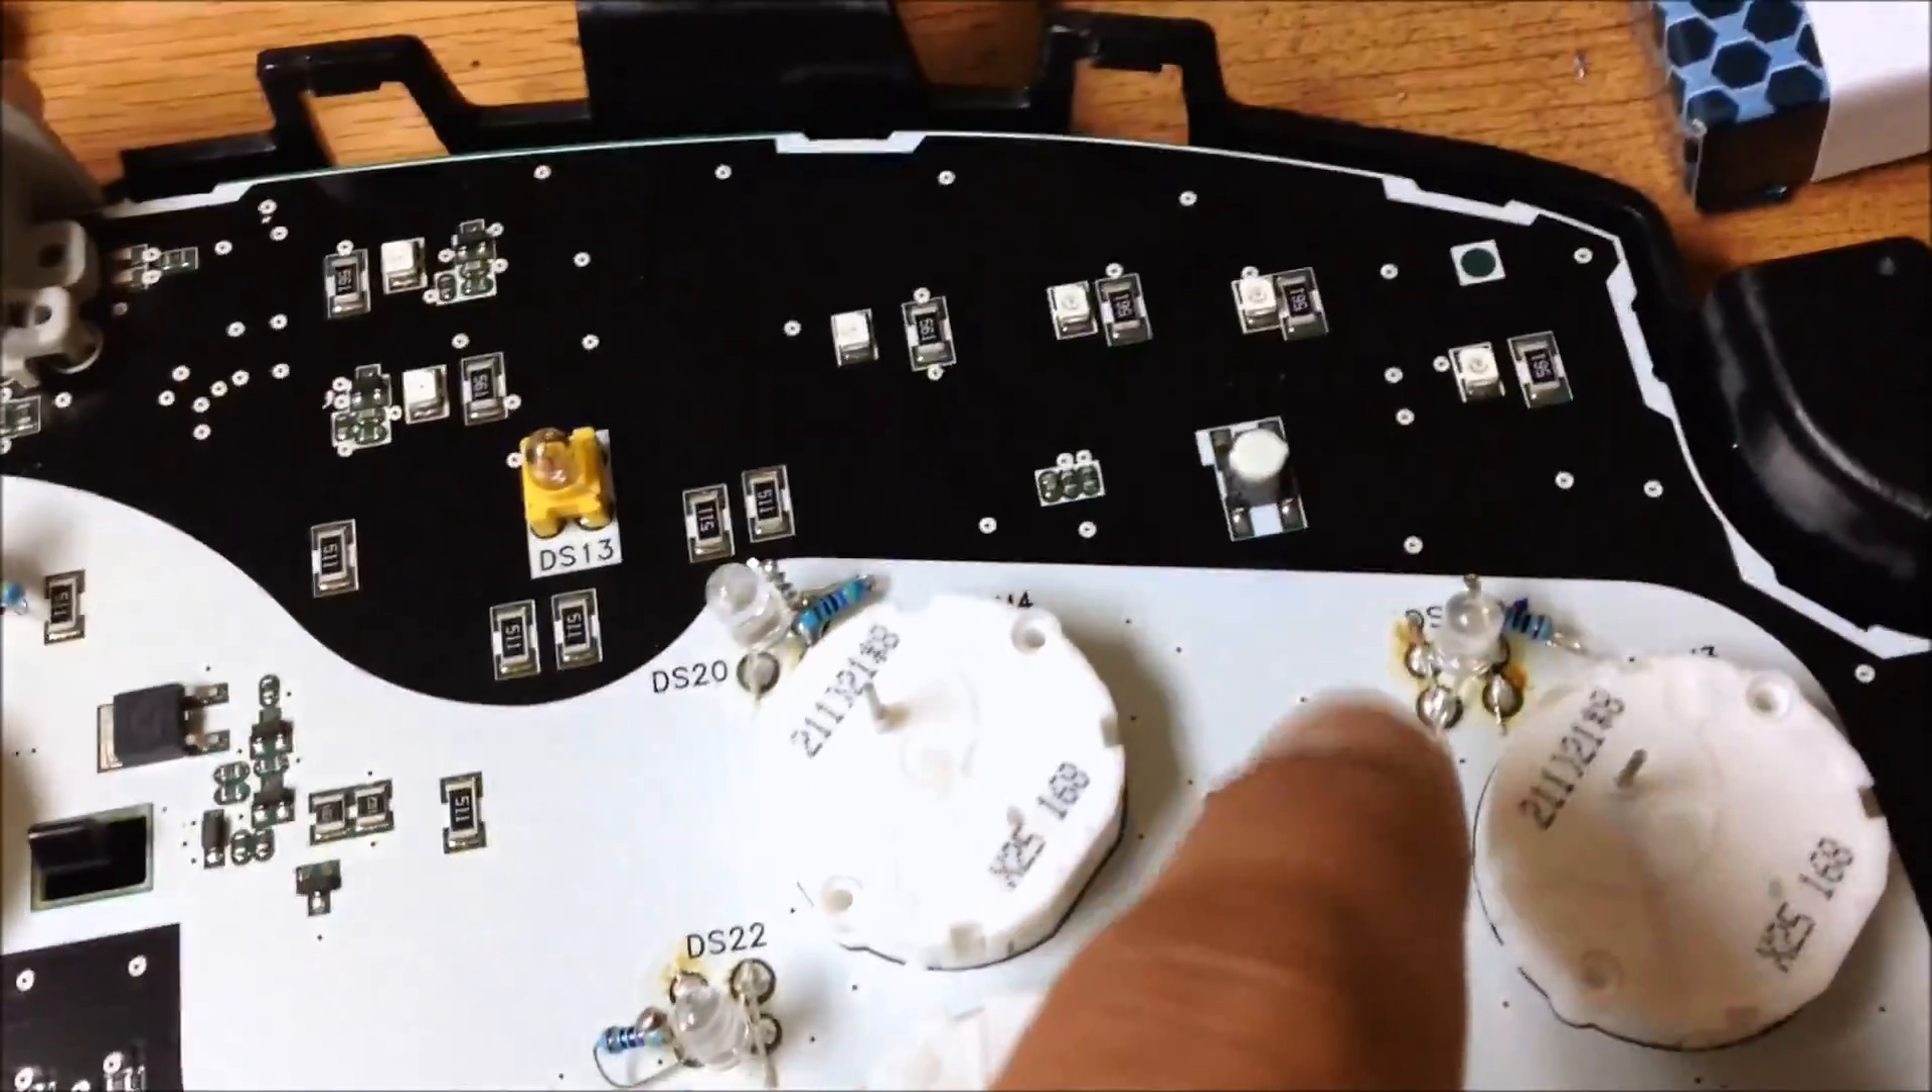All right guys so I have all the bulbs soldered in as you can see here here.